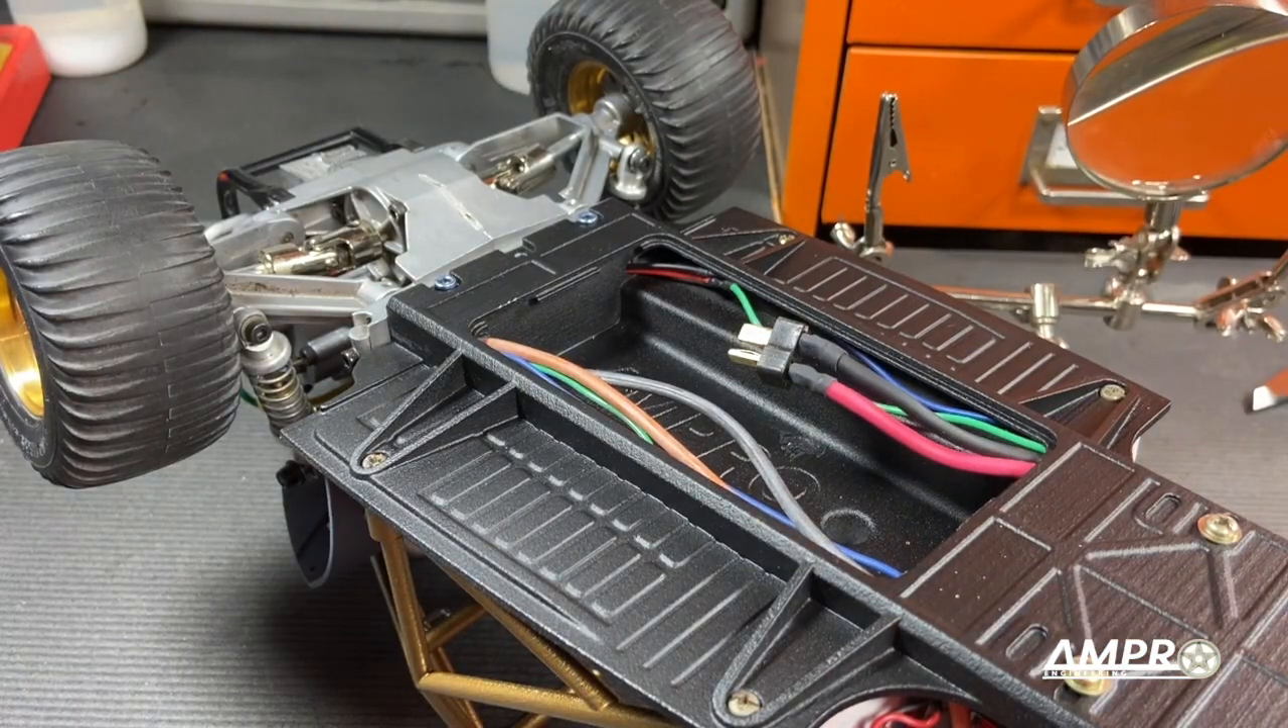So I've got the battery connector installed.